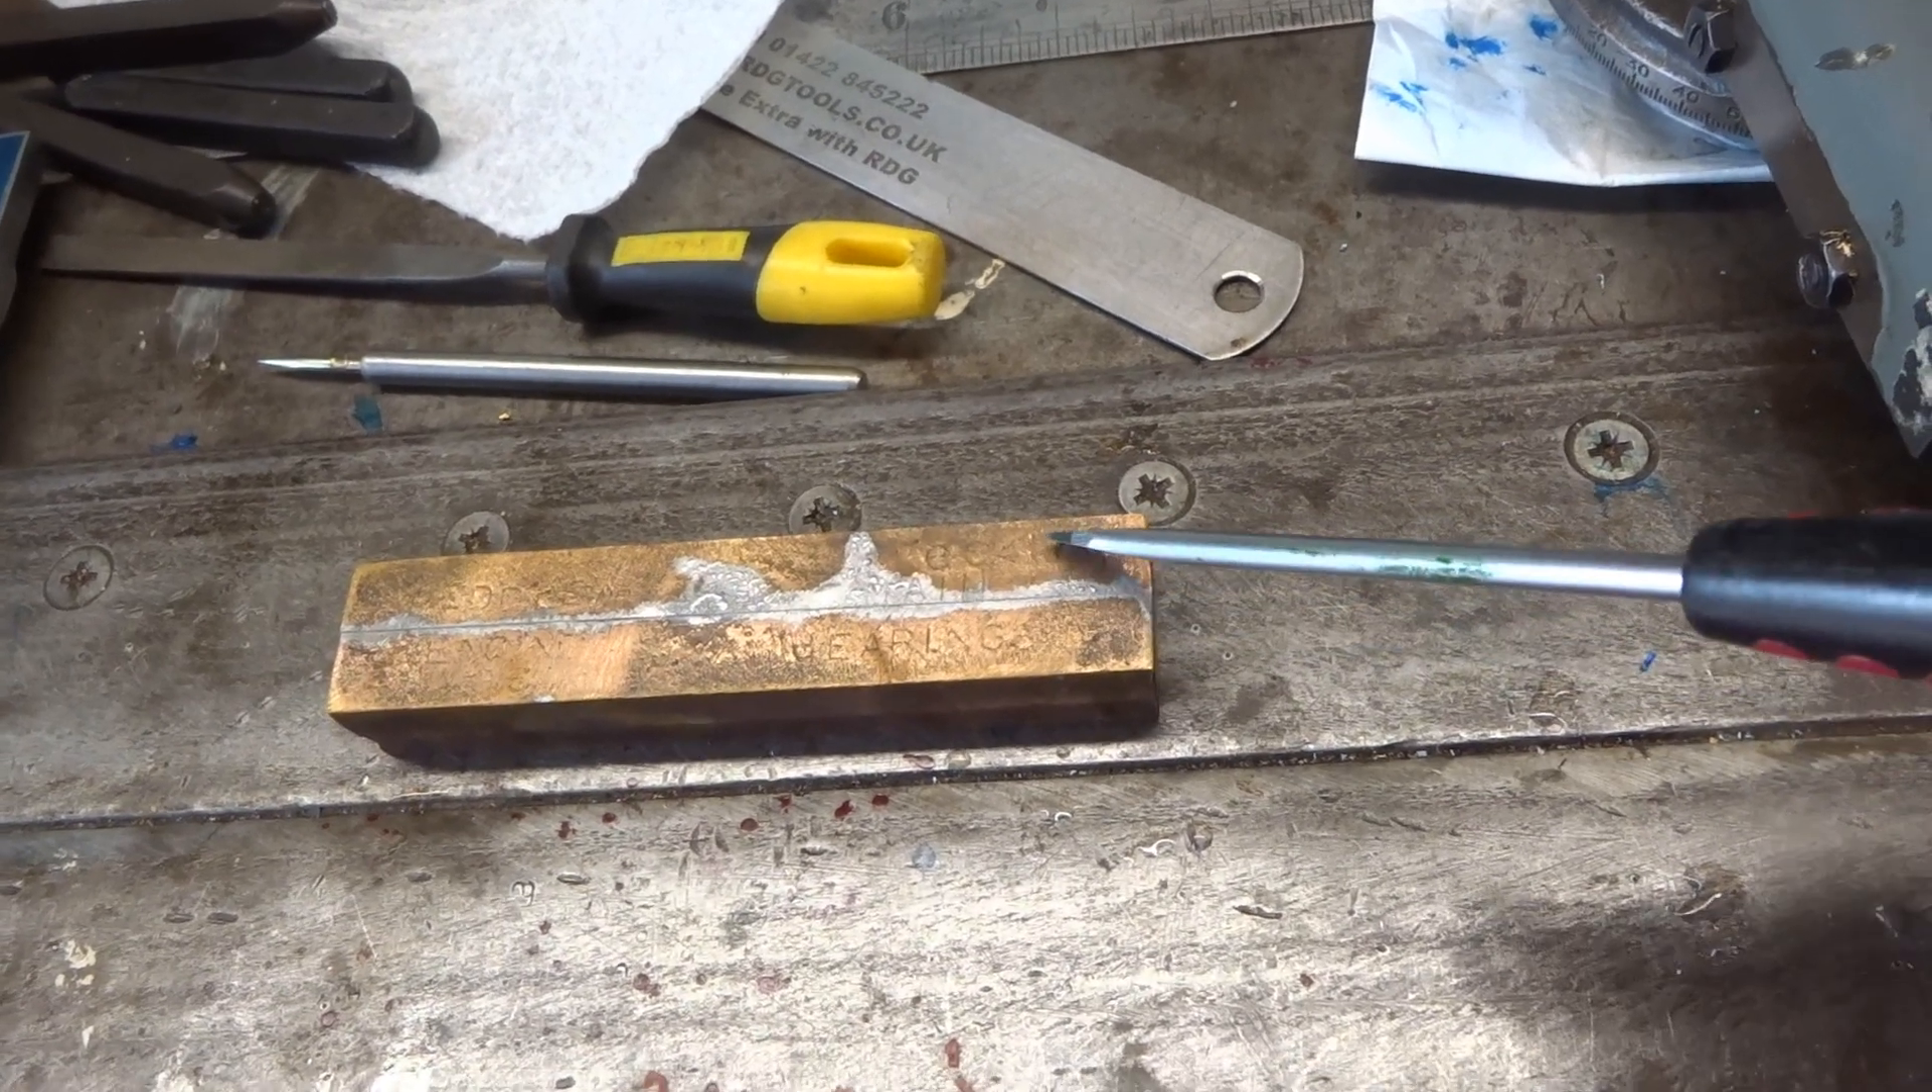Having used the slitting saw to split this bearing brass in two i've now soft soldered the two parts together for the purposes of parting off the various lengths for the bearings and doing the finishing cuts and whatnot.